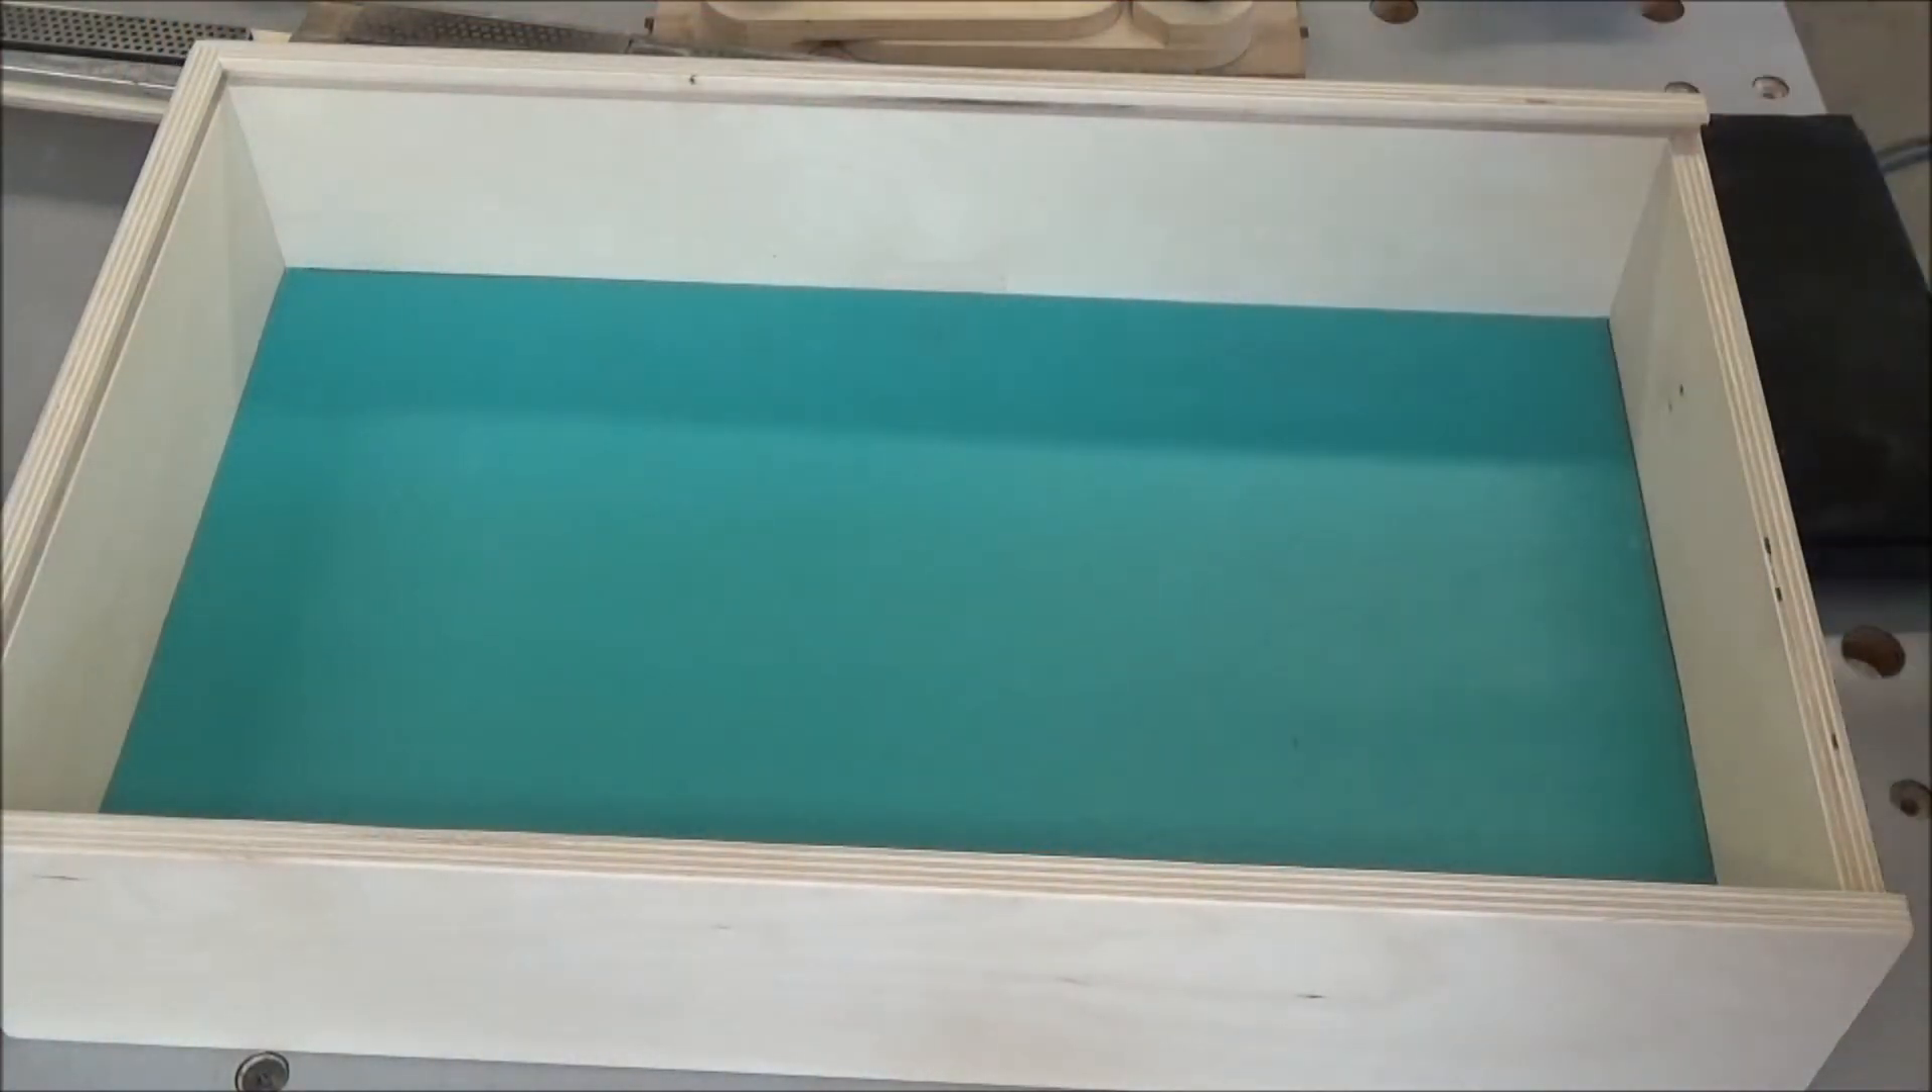Then I've got my mat that I got cut to size here. That fits nice.